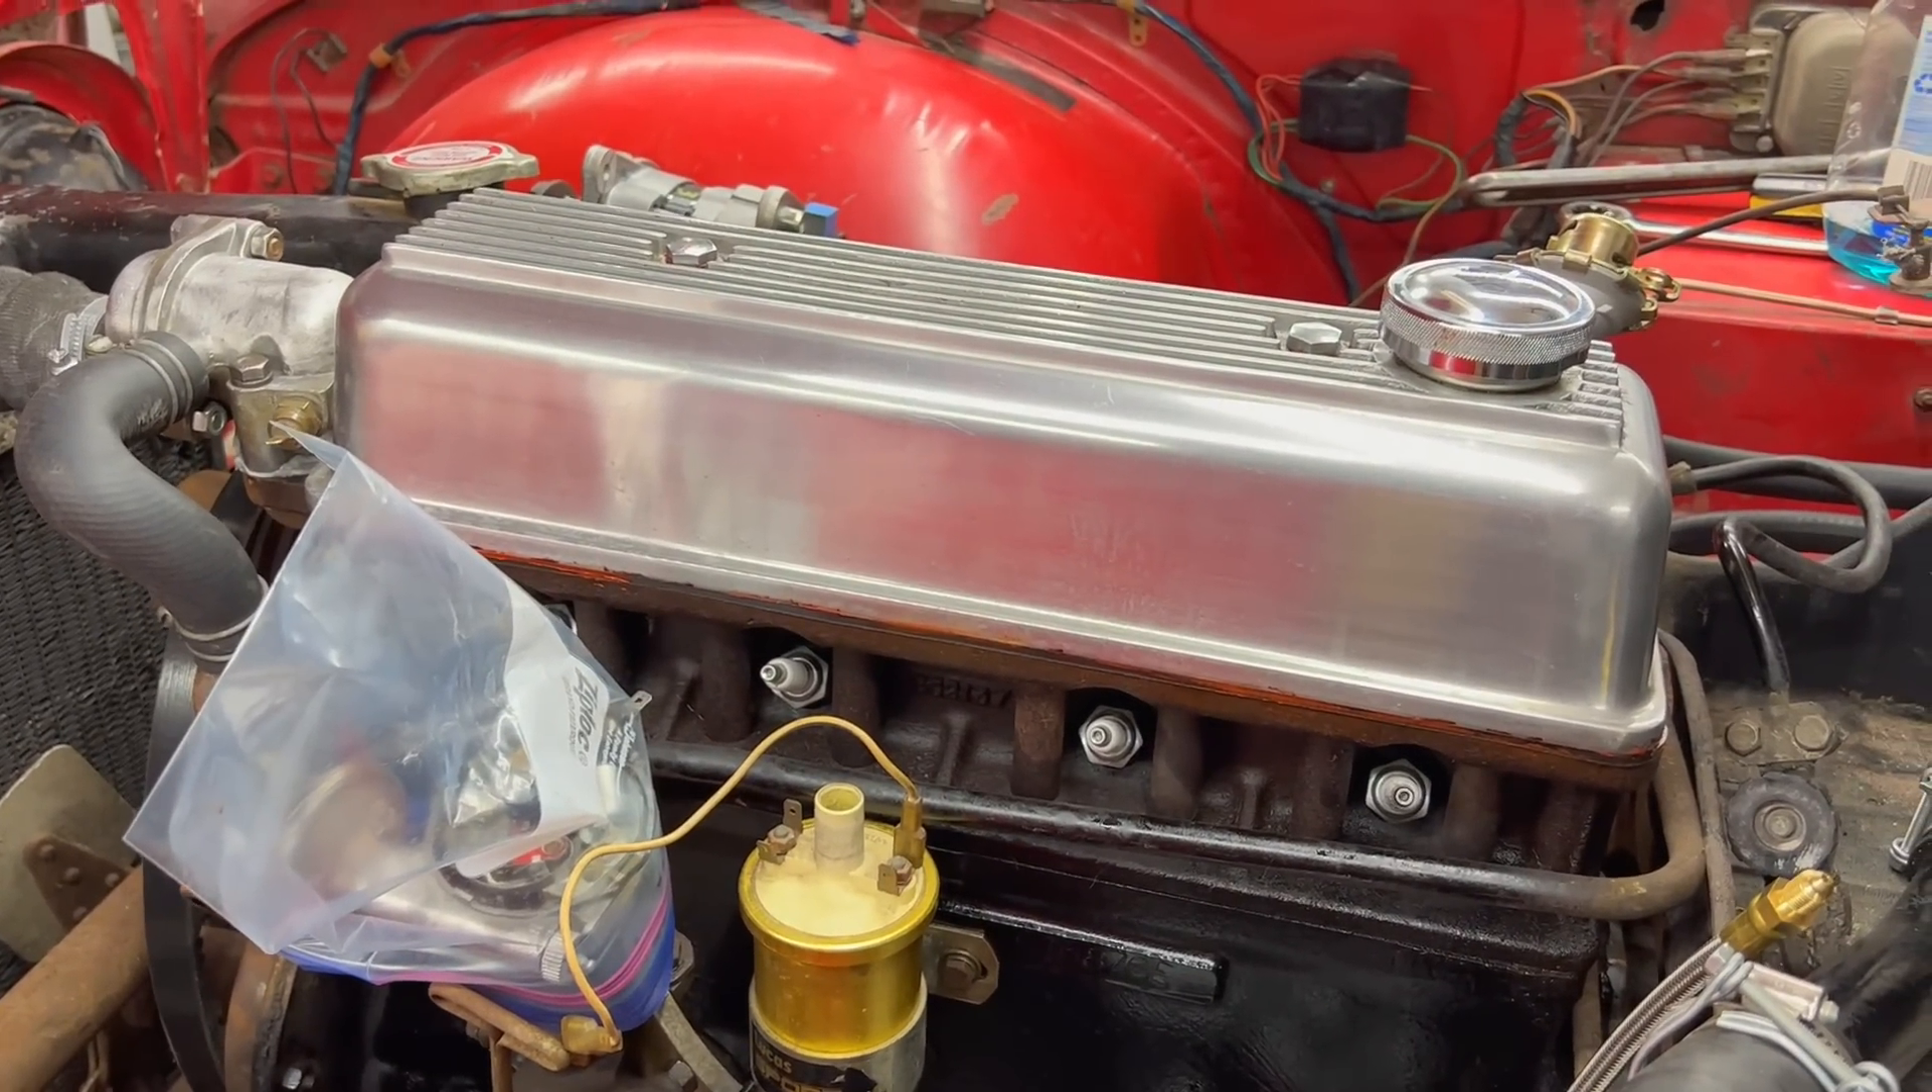All right, we added a little bit of bling to the car after we used the second-hand aluminum or alloy cover from my TR3.